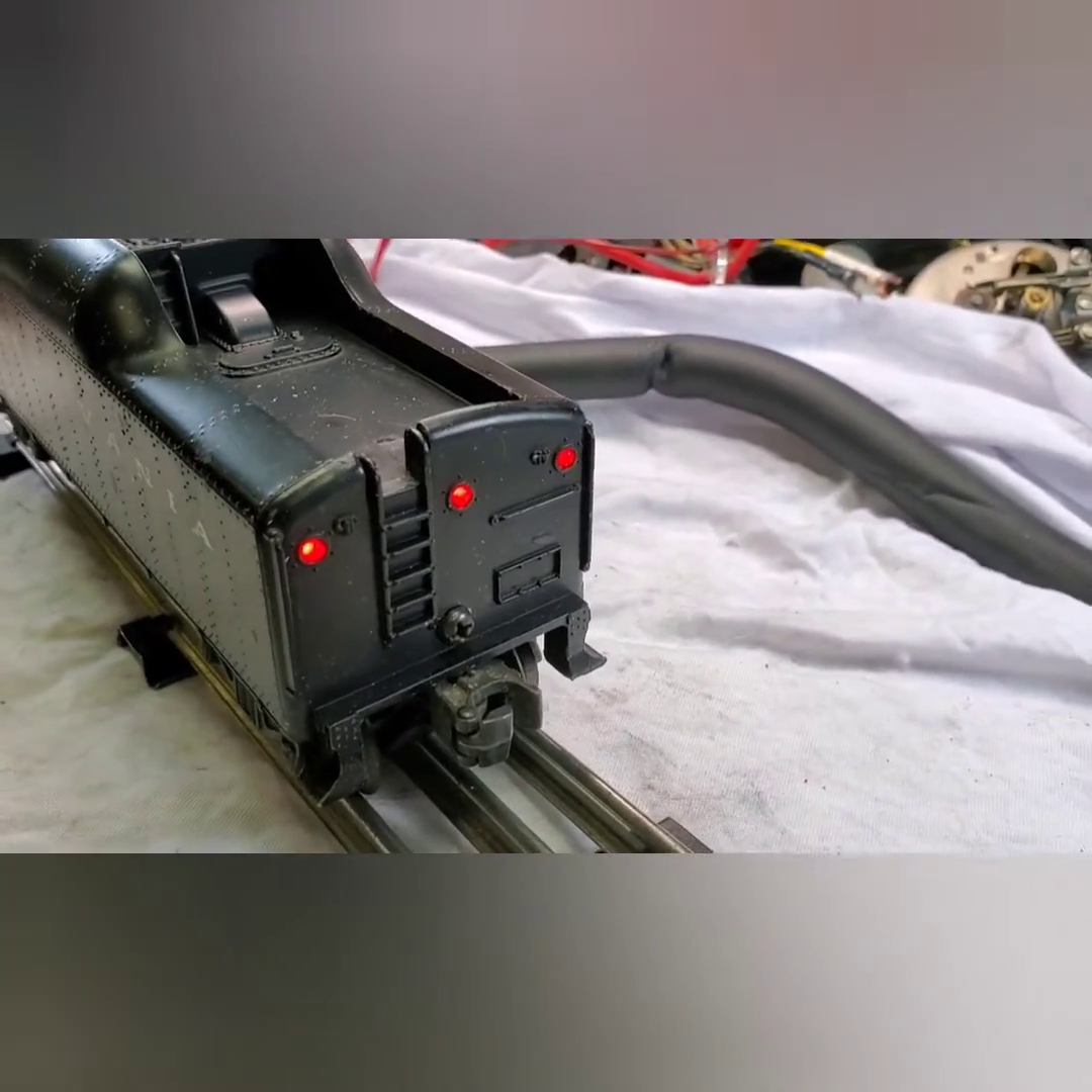We added three LED lights in the back.